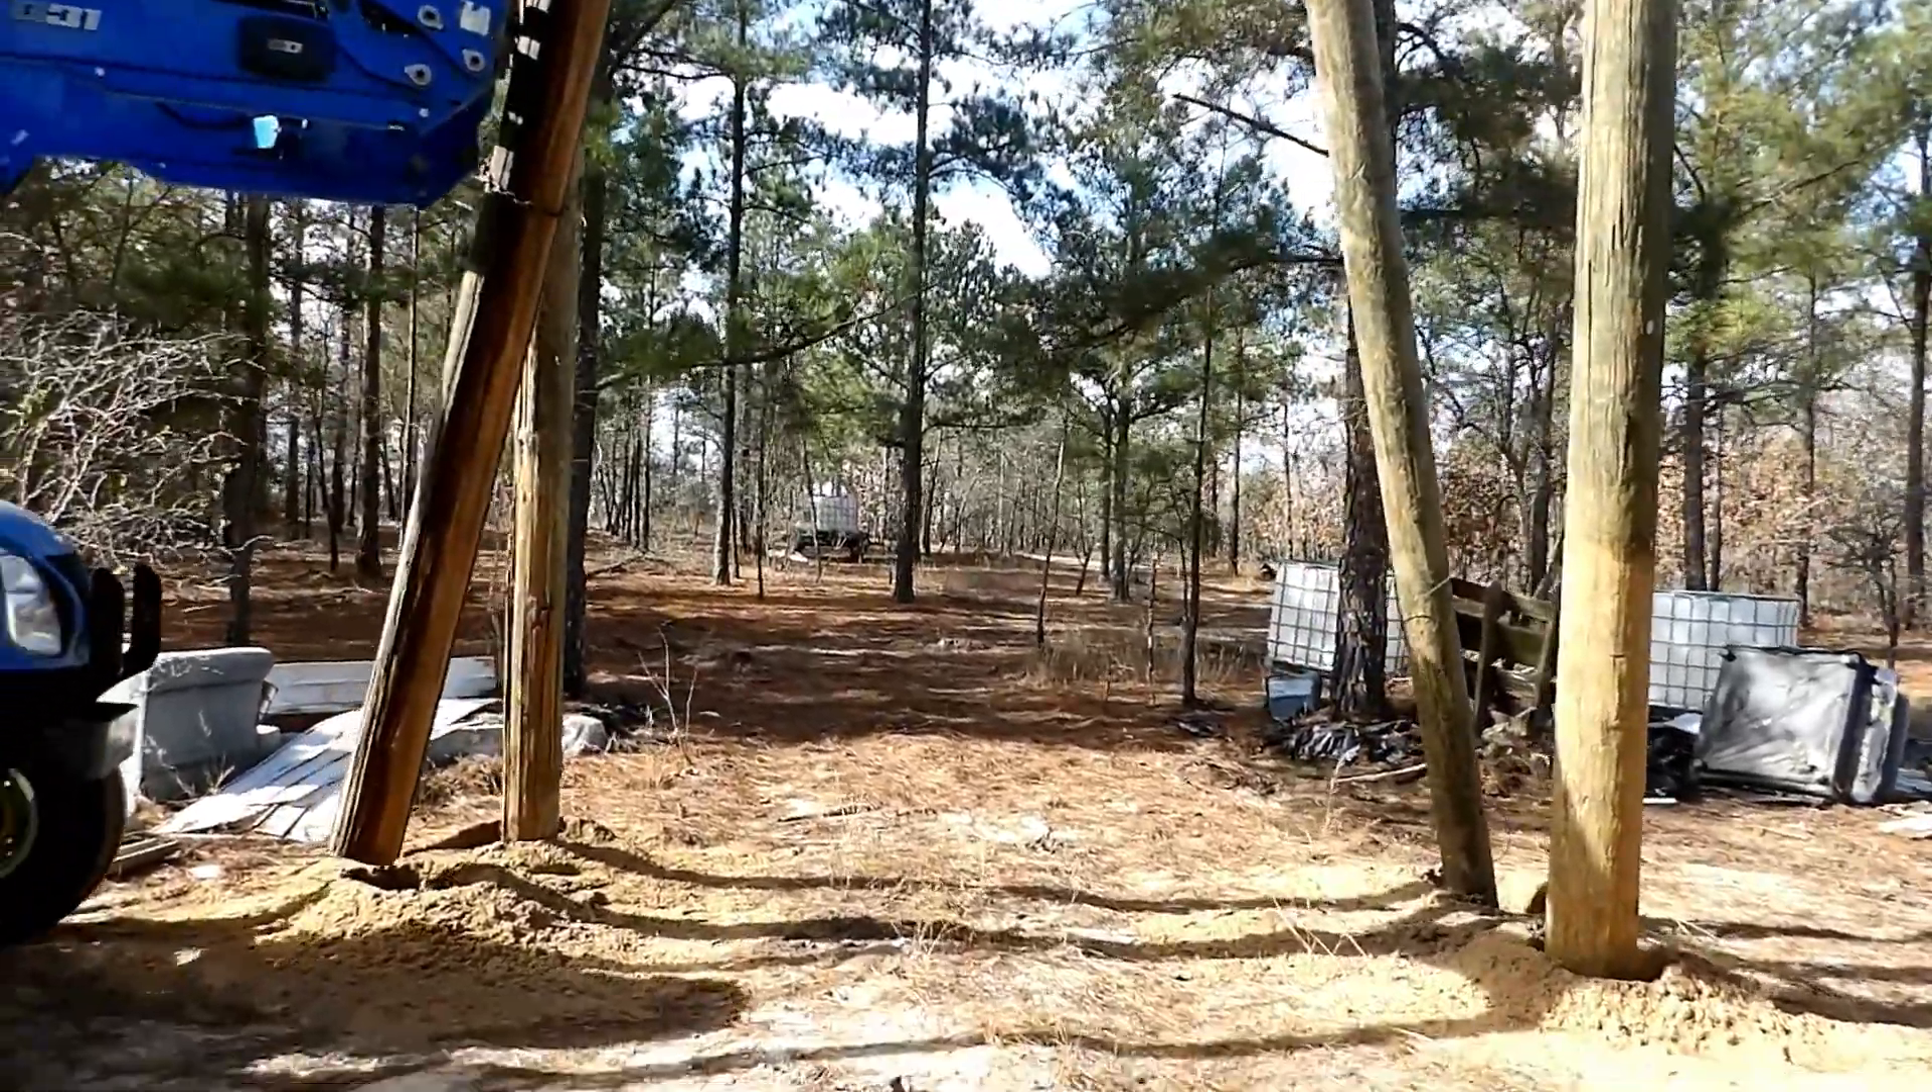We've got almost all four posts set here to get ready for this water container area.